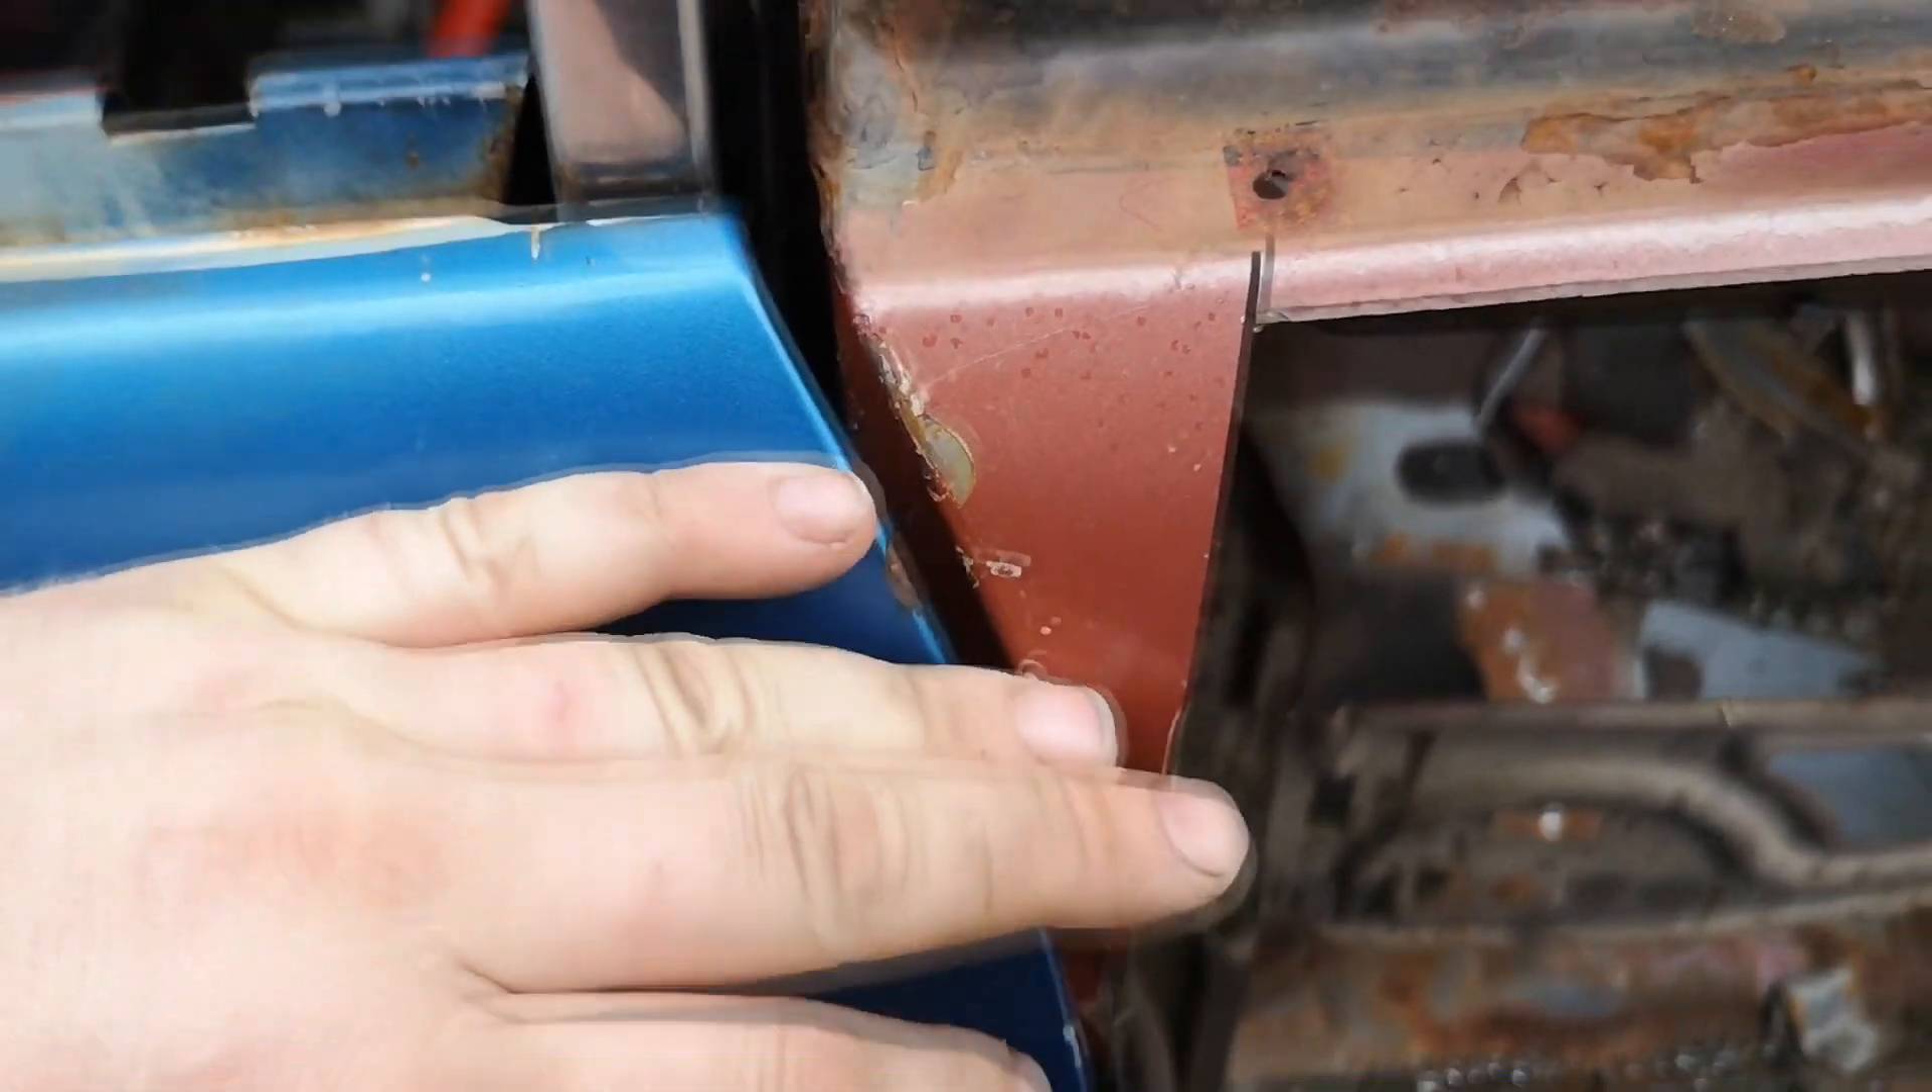Uh, you can see now that there's a bit of a gap from the door up to the quarter.